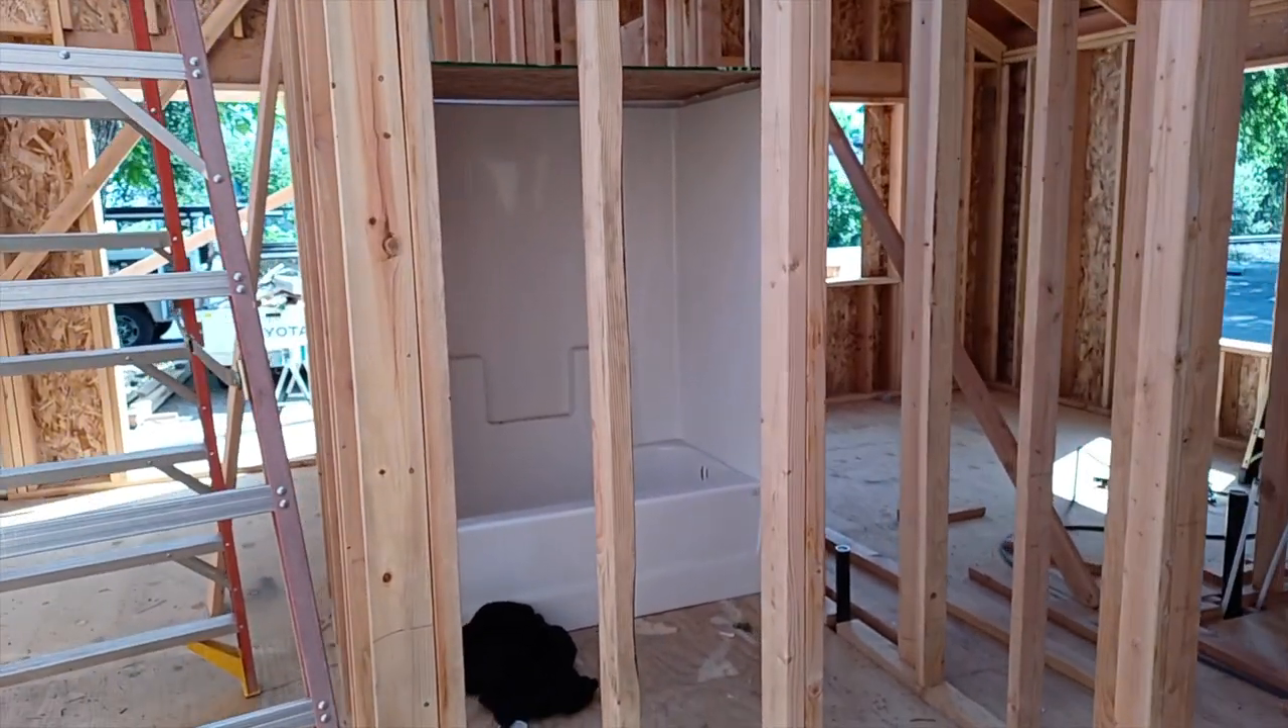Fiberglass tubs and tub shower combos are in.